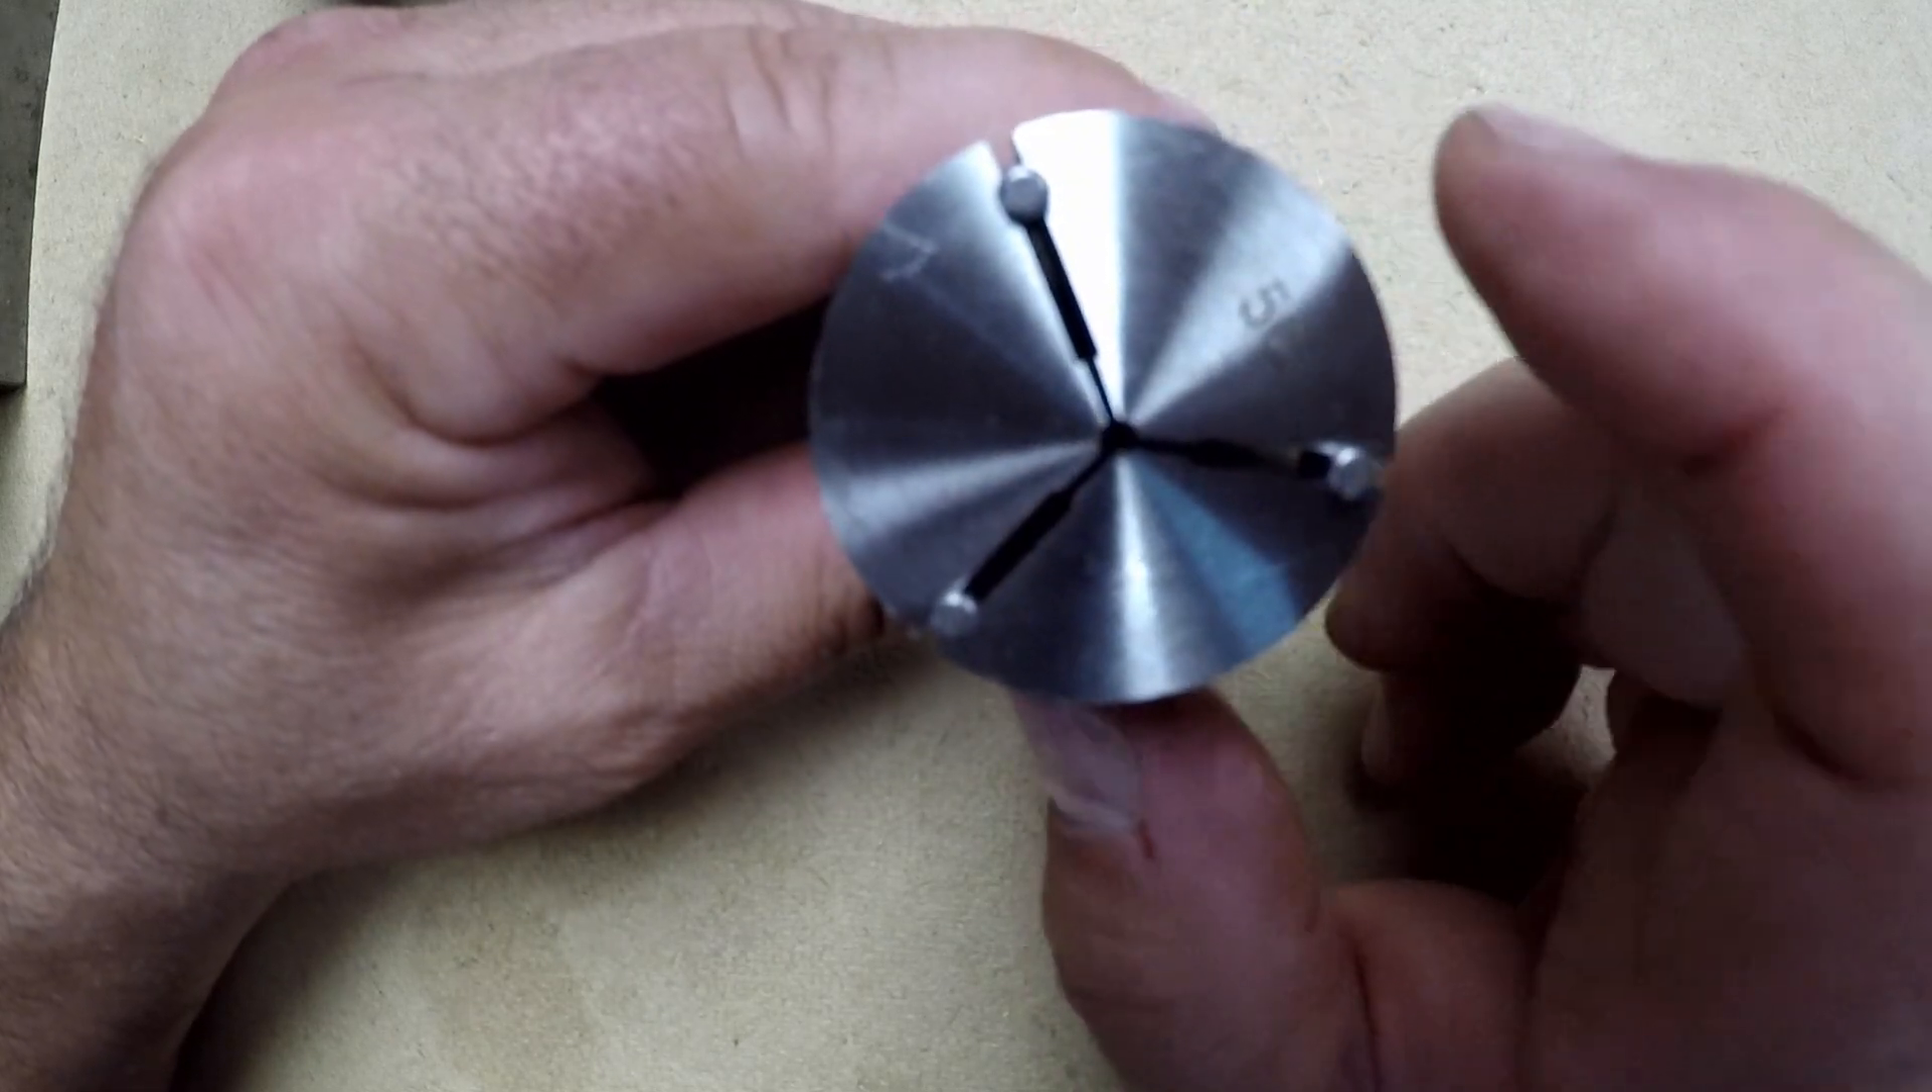What we've got here are three dowel pins that have been inserted into the the three slots so that as you draw up on the collet the collet closes on the pins.